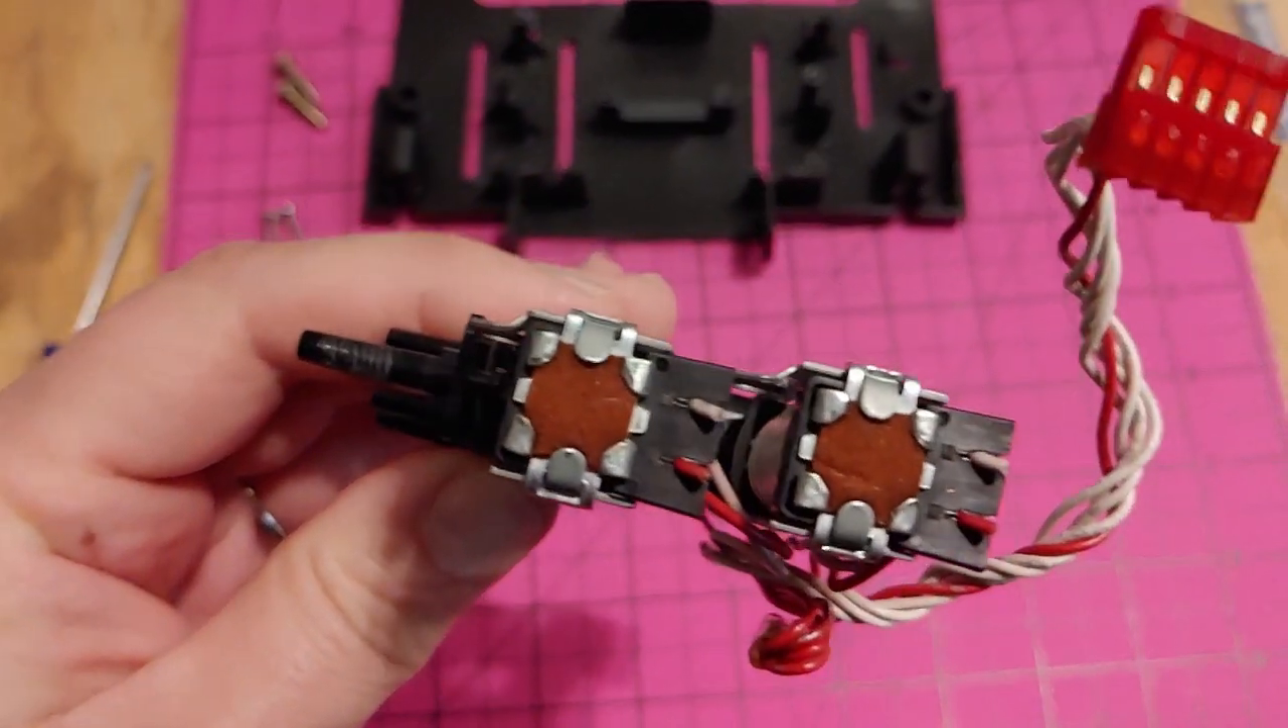And here it is, the solenoid assembly removed from the tray.